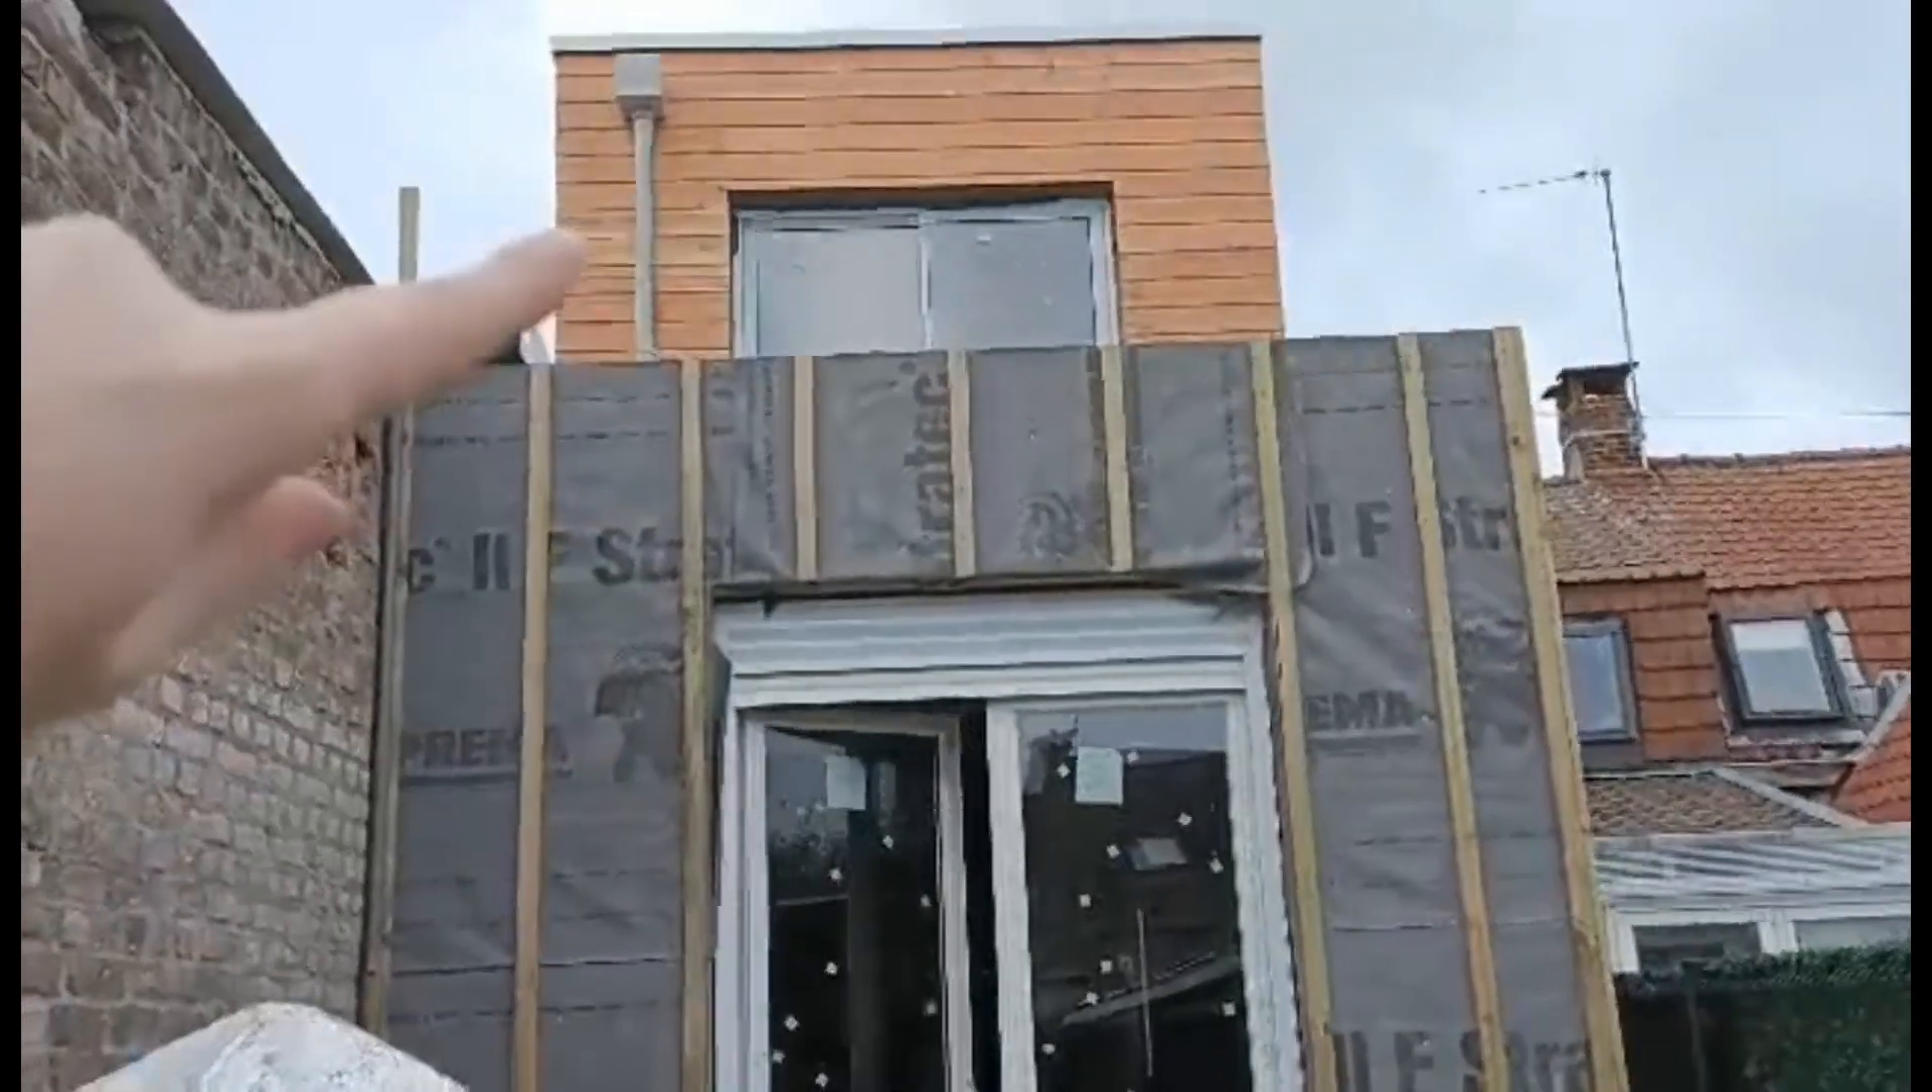Il nous manque Juste le bardage A faire ici.